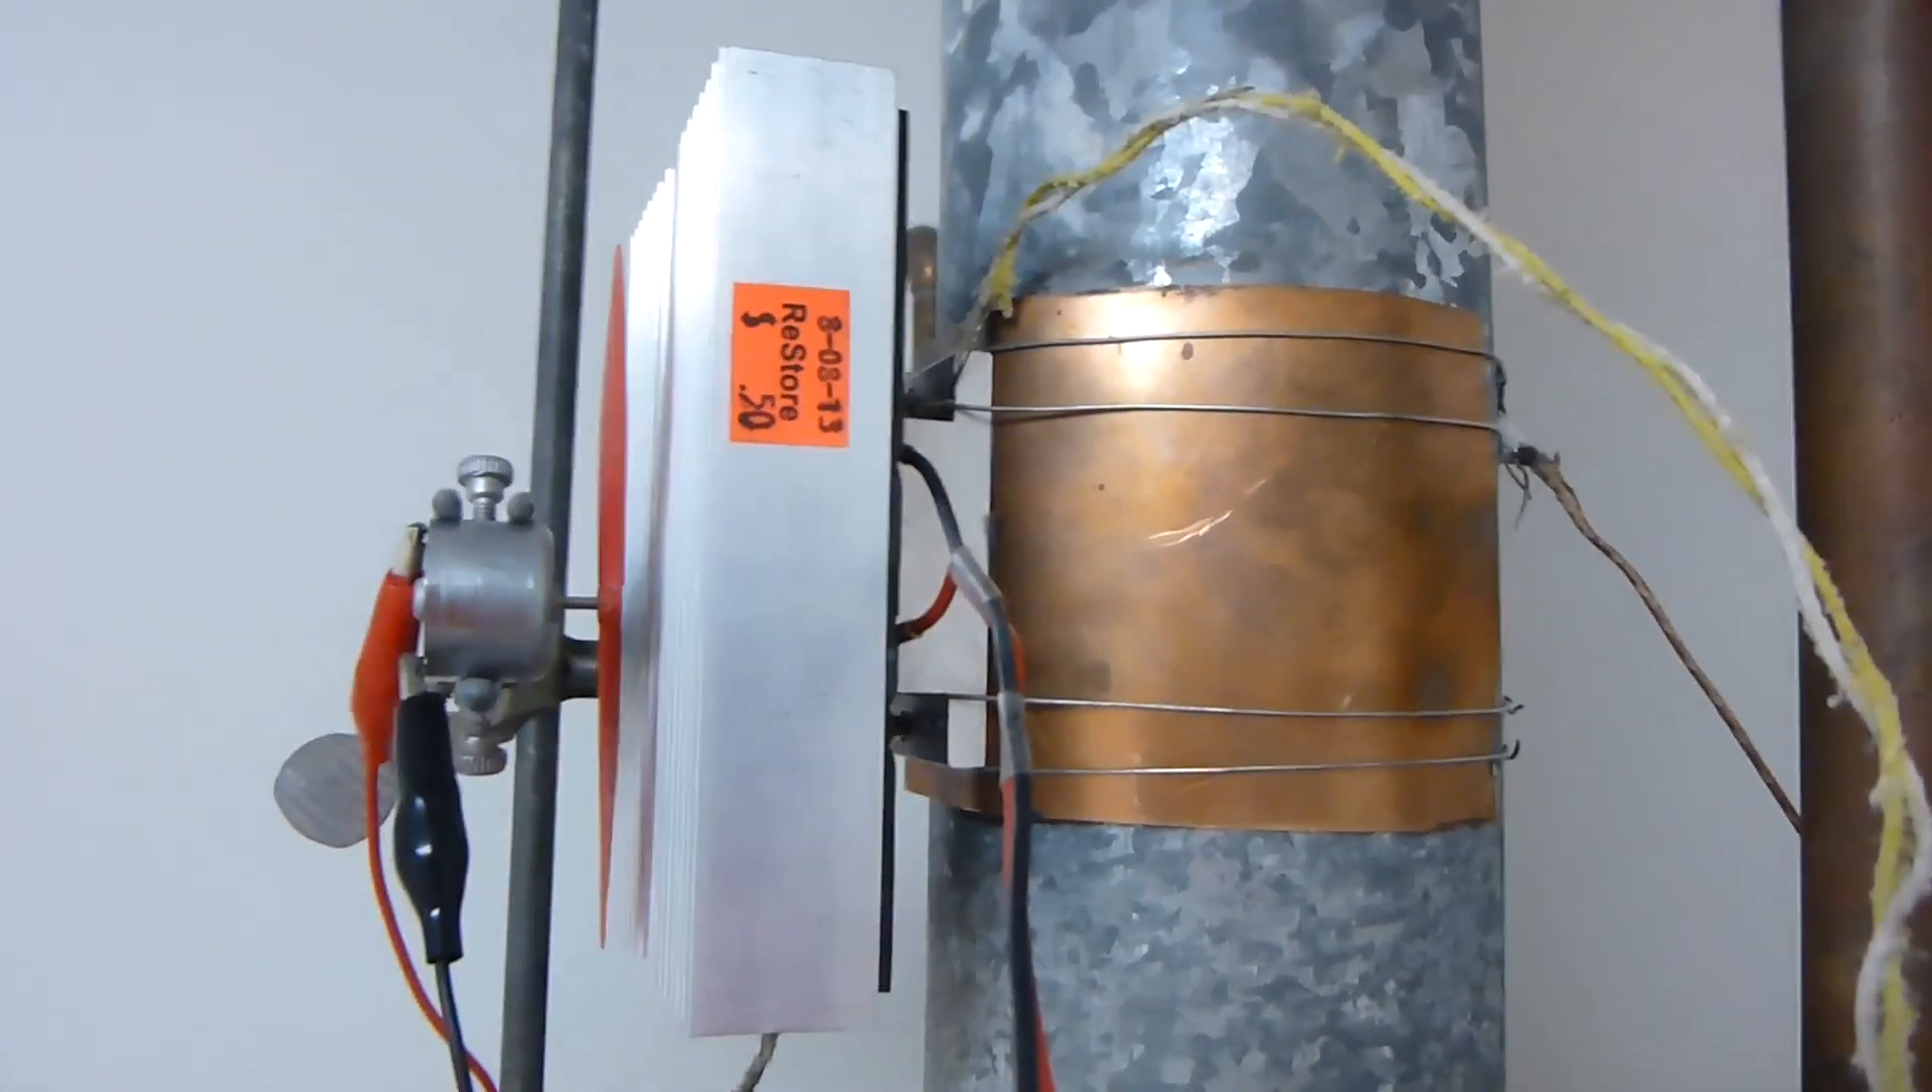And then I just kind of wrap some wire around the flue and that kind of holds the copper on there.